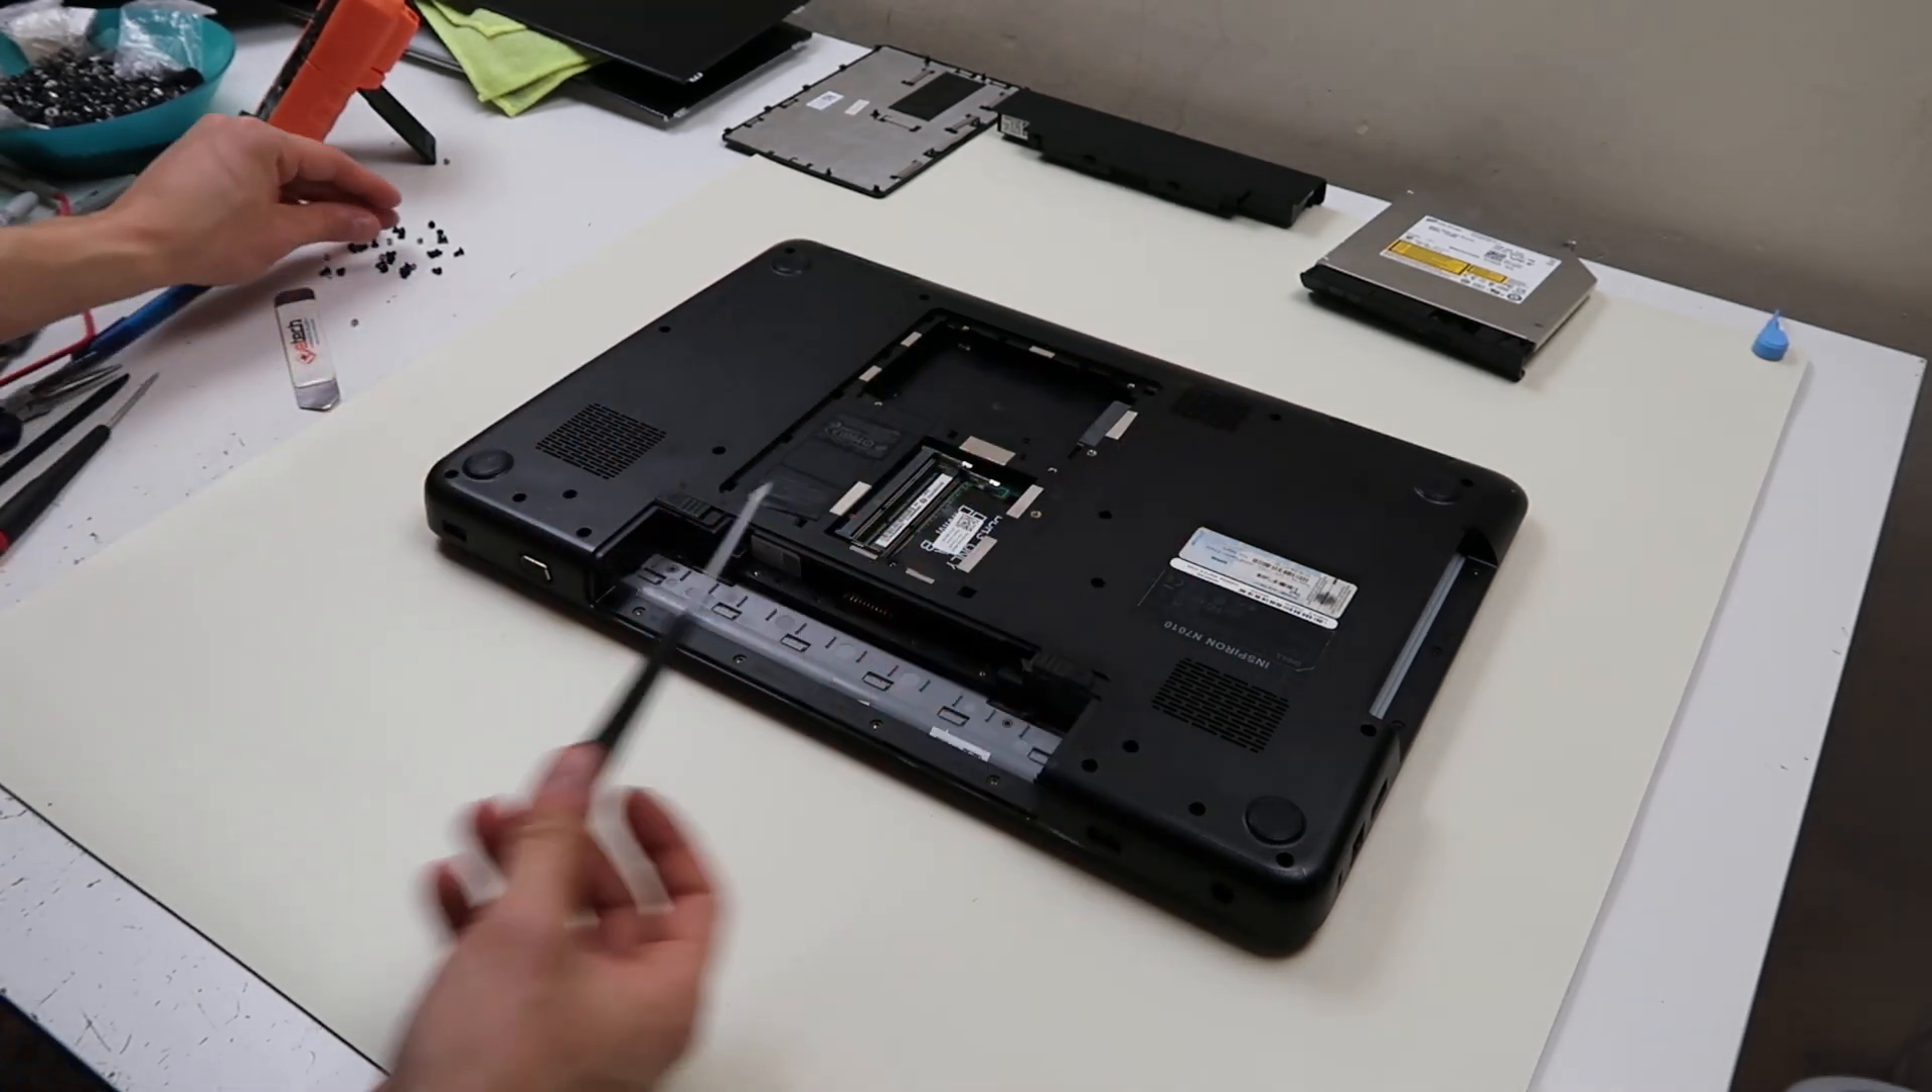All right, so that bottom case is pretty much taken apart.